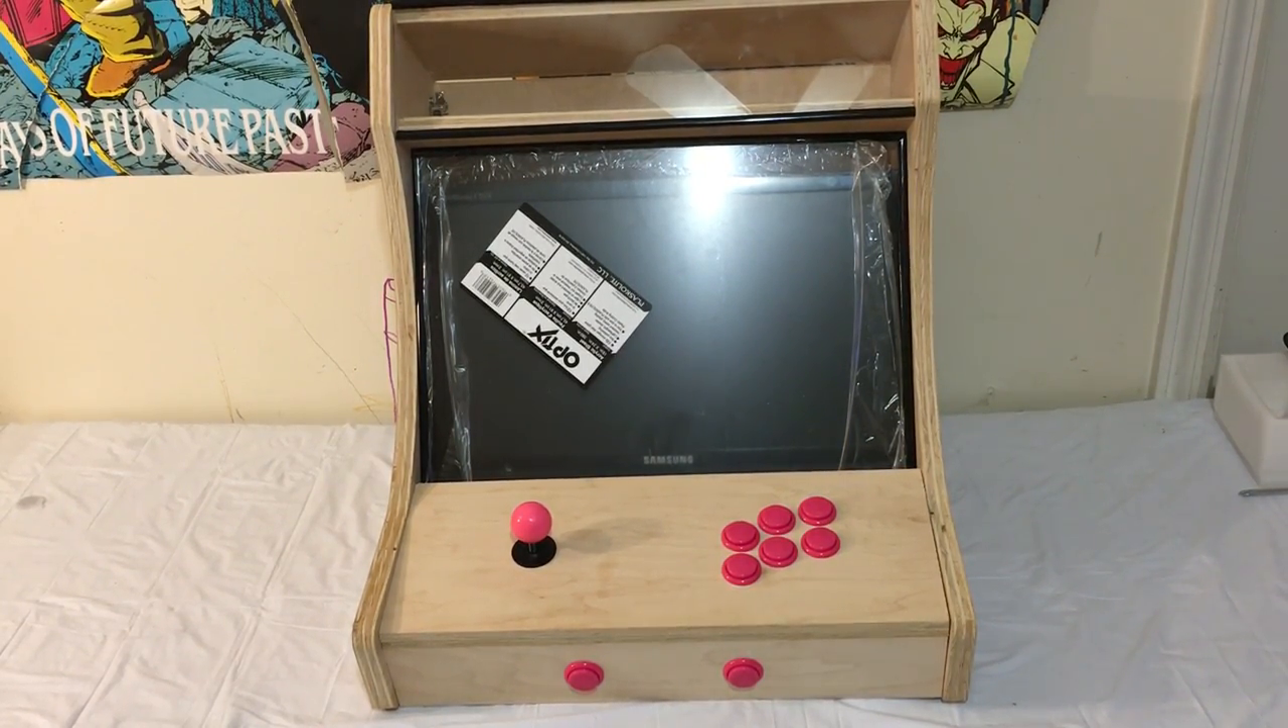I still have the plastic on the screen as you can see.